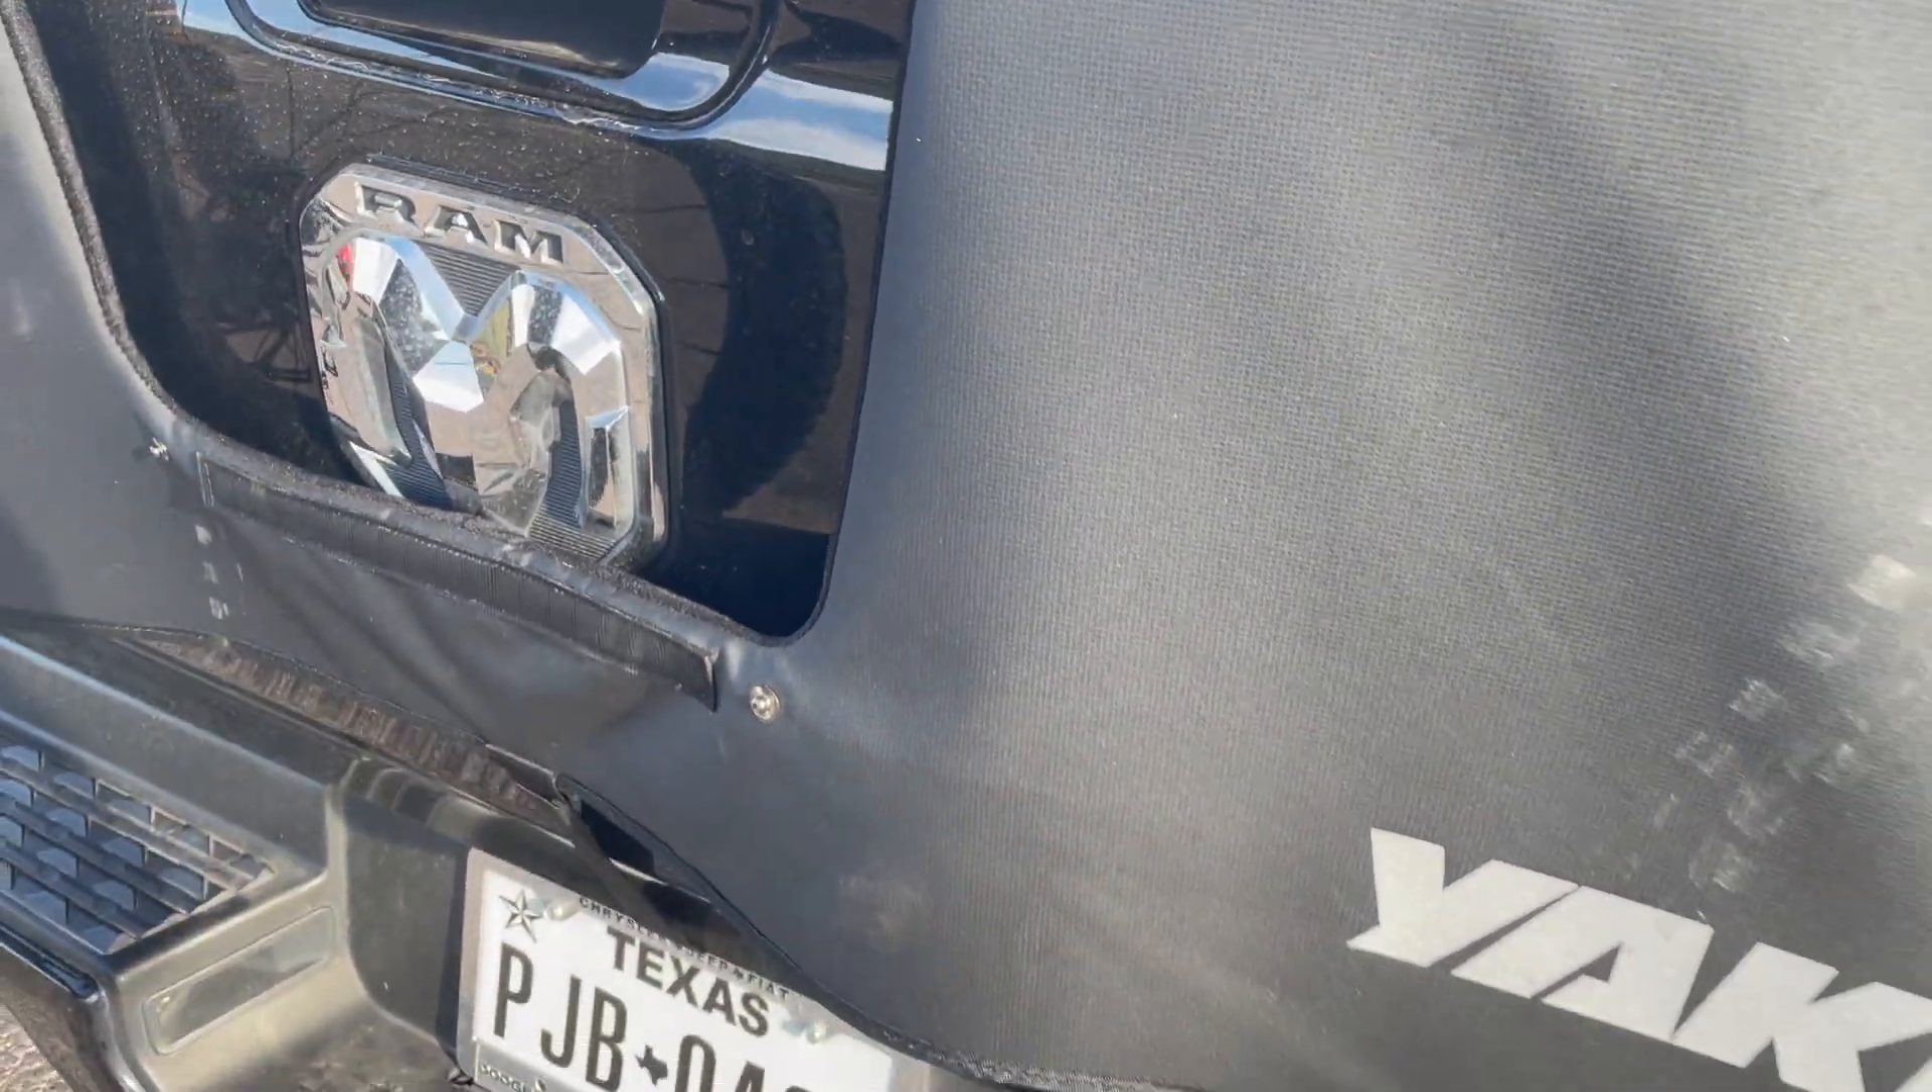Unfortunately, it's got some waves that never really smoothed out, and the cutout doesn't really line up perfectly with my Ram logo.